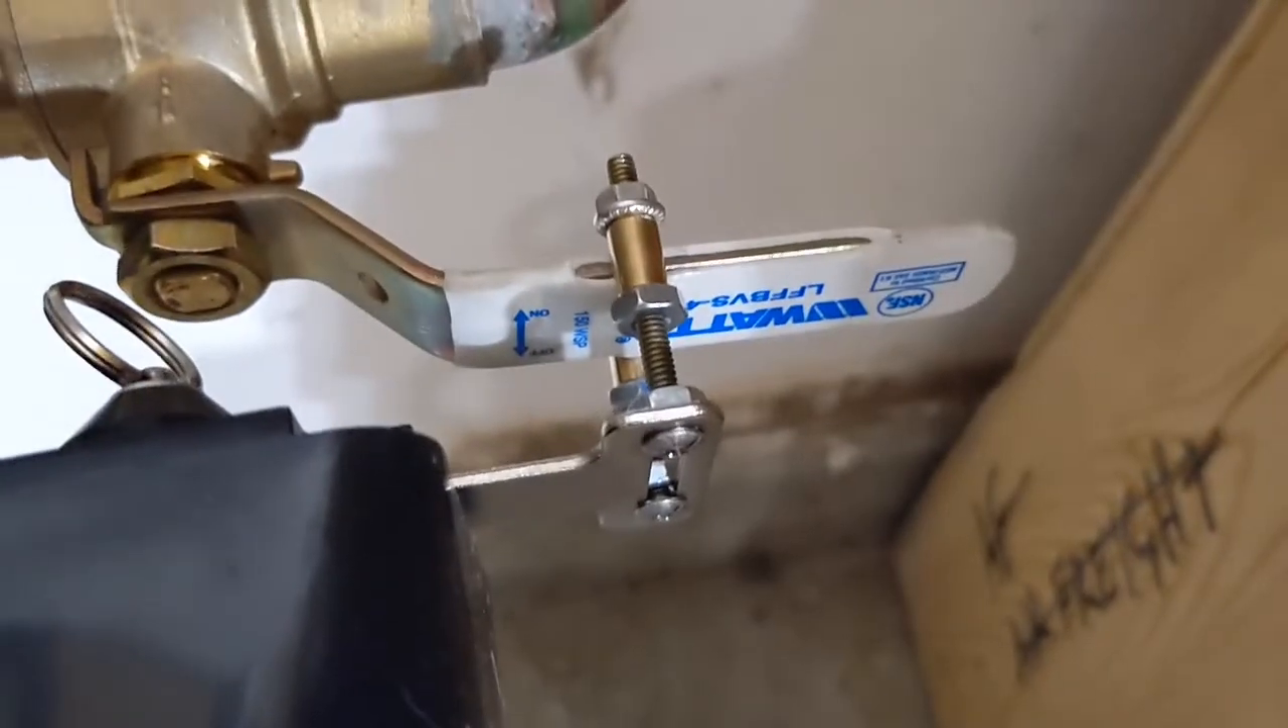Okay, so I have the water valve hooked up. It's sitting on the handle.